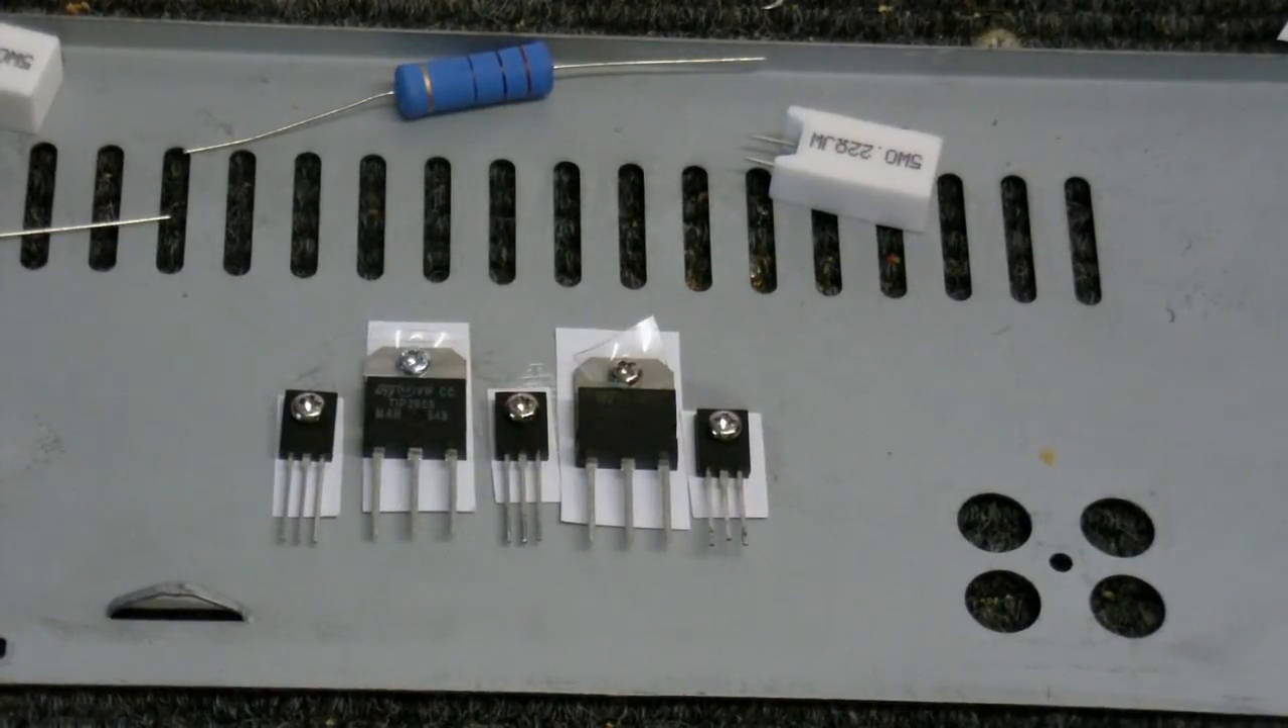There's all five transistors put on the heat sink. And none of them are electrically connected.